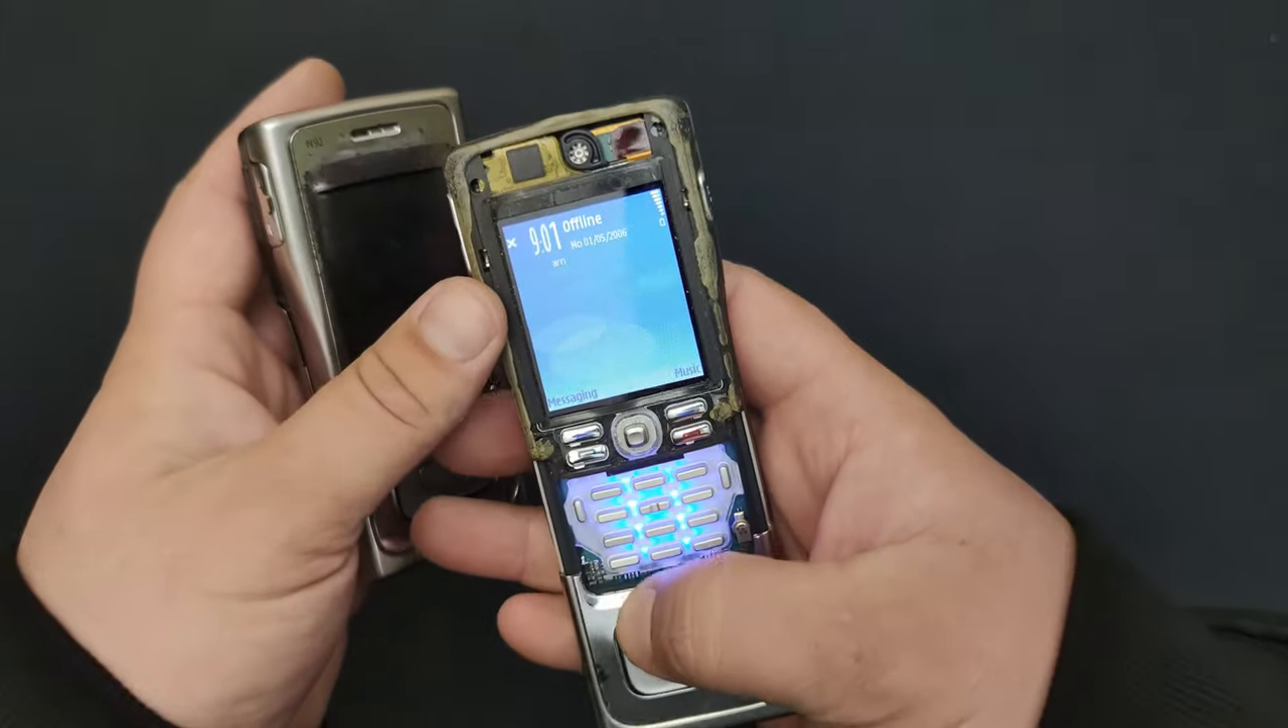The body shell is incomplete It's missing the face.